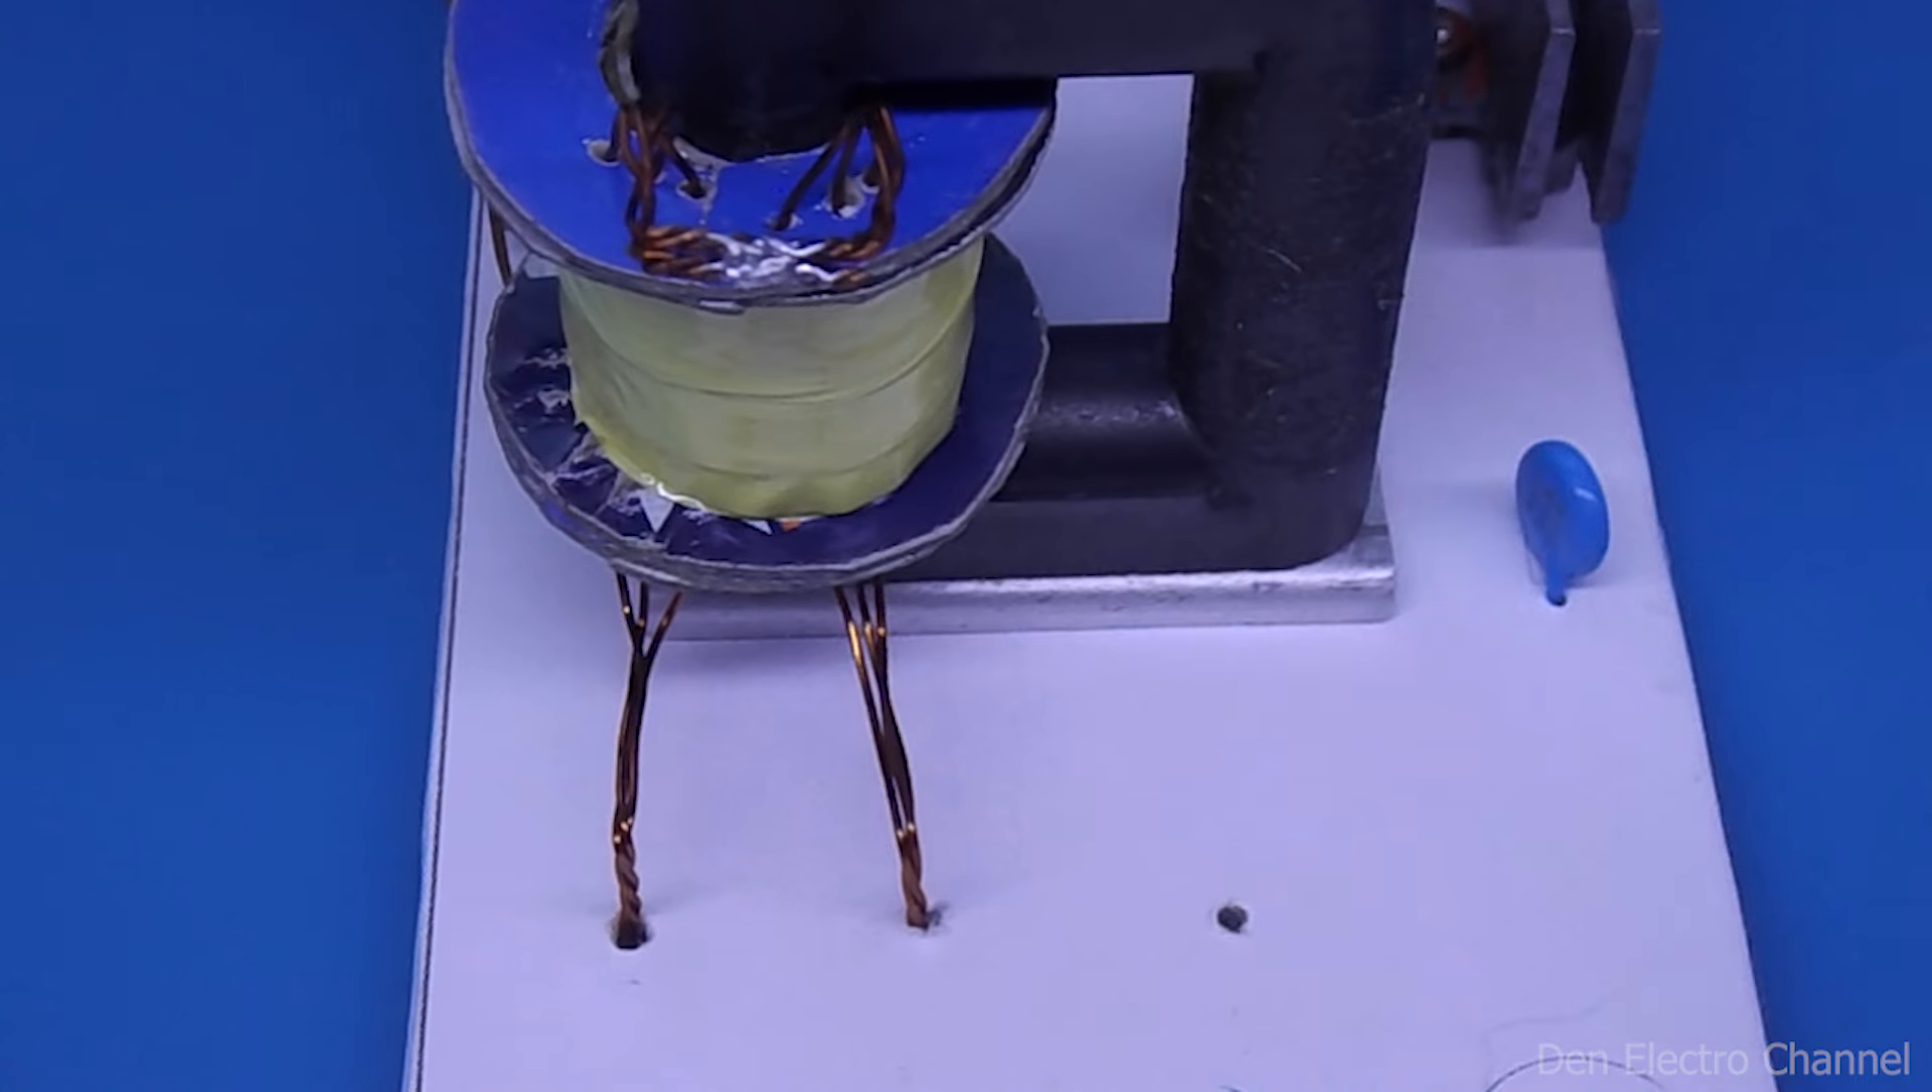After installing the transformer on the board, I bent the ends of the secondary winding and pushed them into the holes.